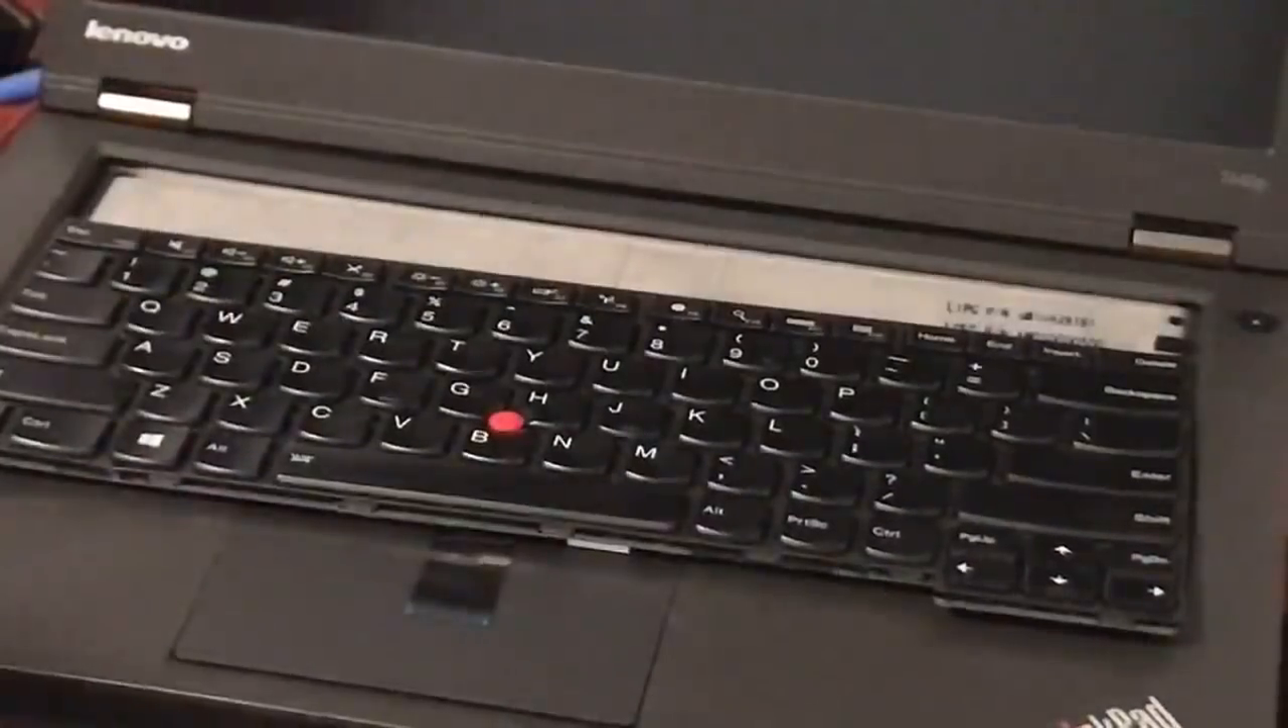Keyboard is not lined up like it's supposed to be.